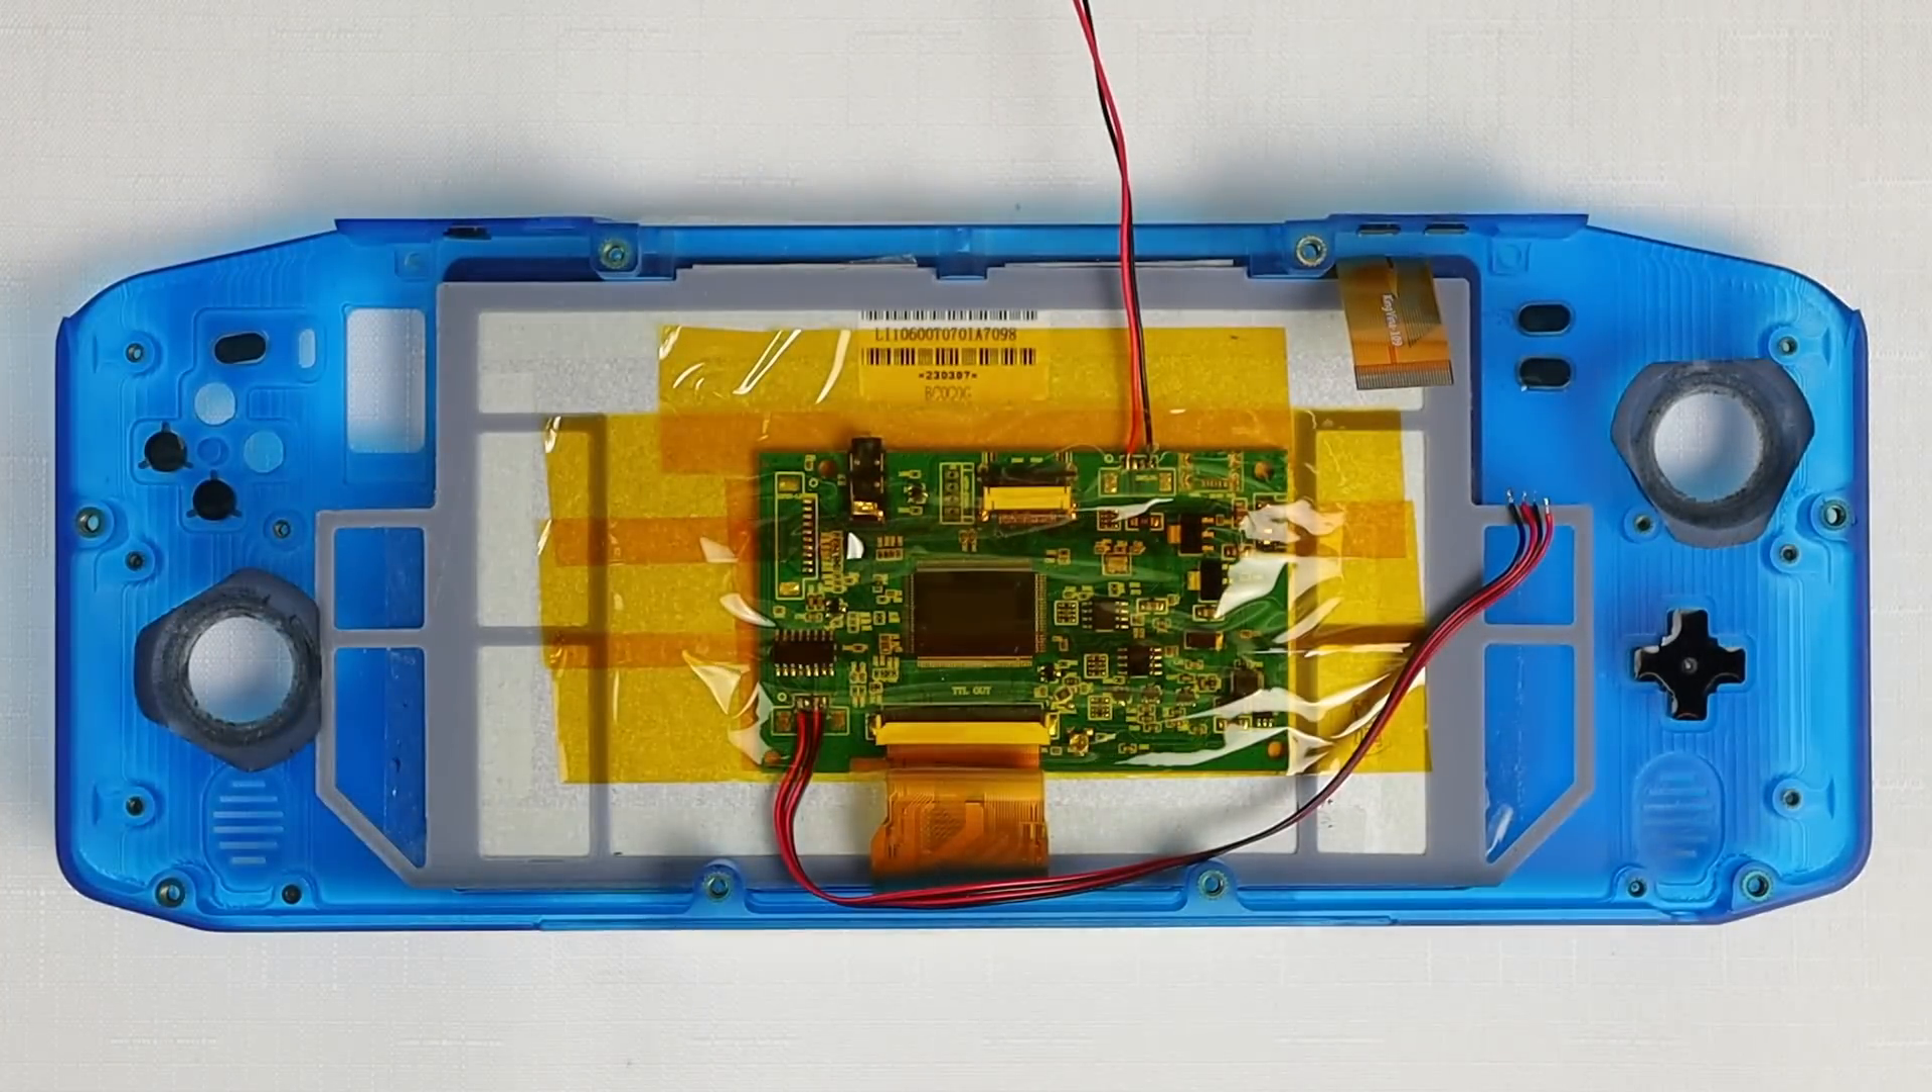My joystick surrounds are already installed but if yours aren't now's the time to add them and make sure they are held securely in place.